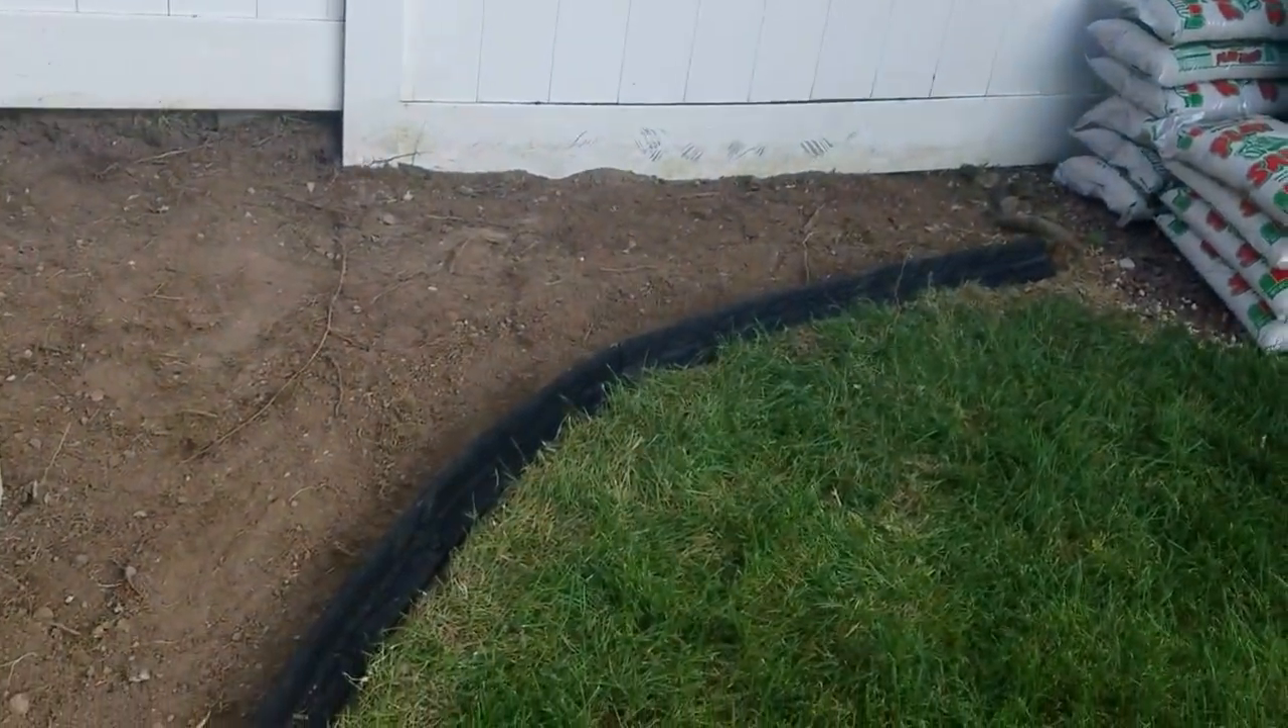All right I just finished putting down my rubberific garden edging and I got to say this stuff works pretty good.